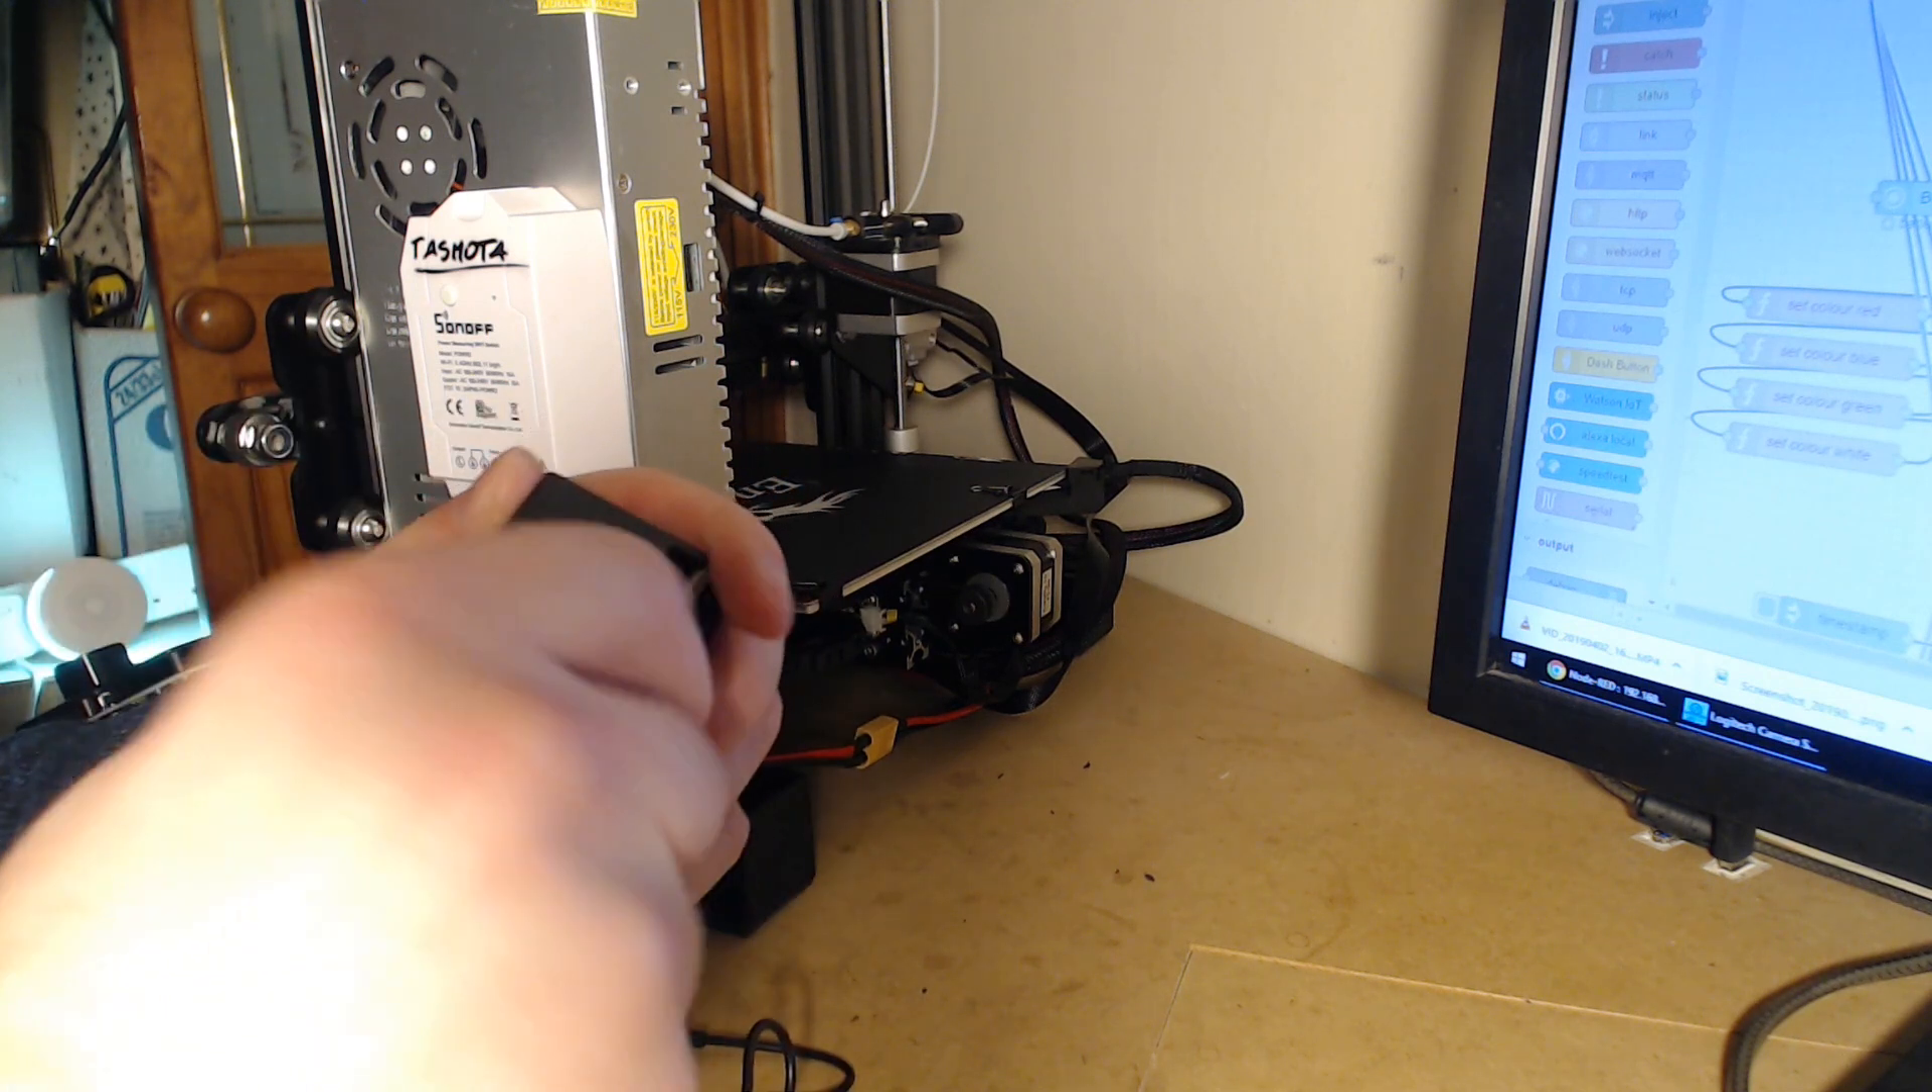Now on the 3D printer I've placed the Sonoff shell onto the power supply using 3M tape.